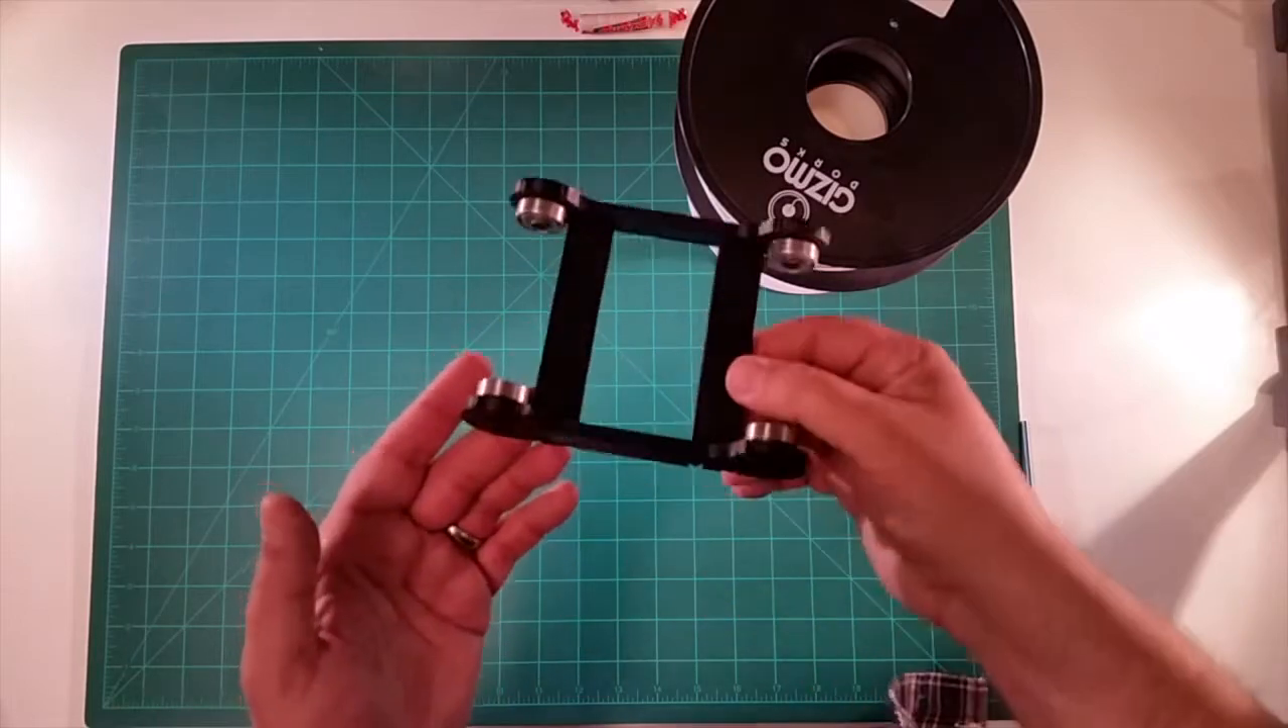Here we are back at the bench, and we've assembled the unit, and here's what it looks like.